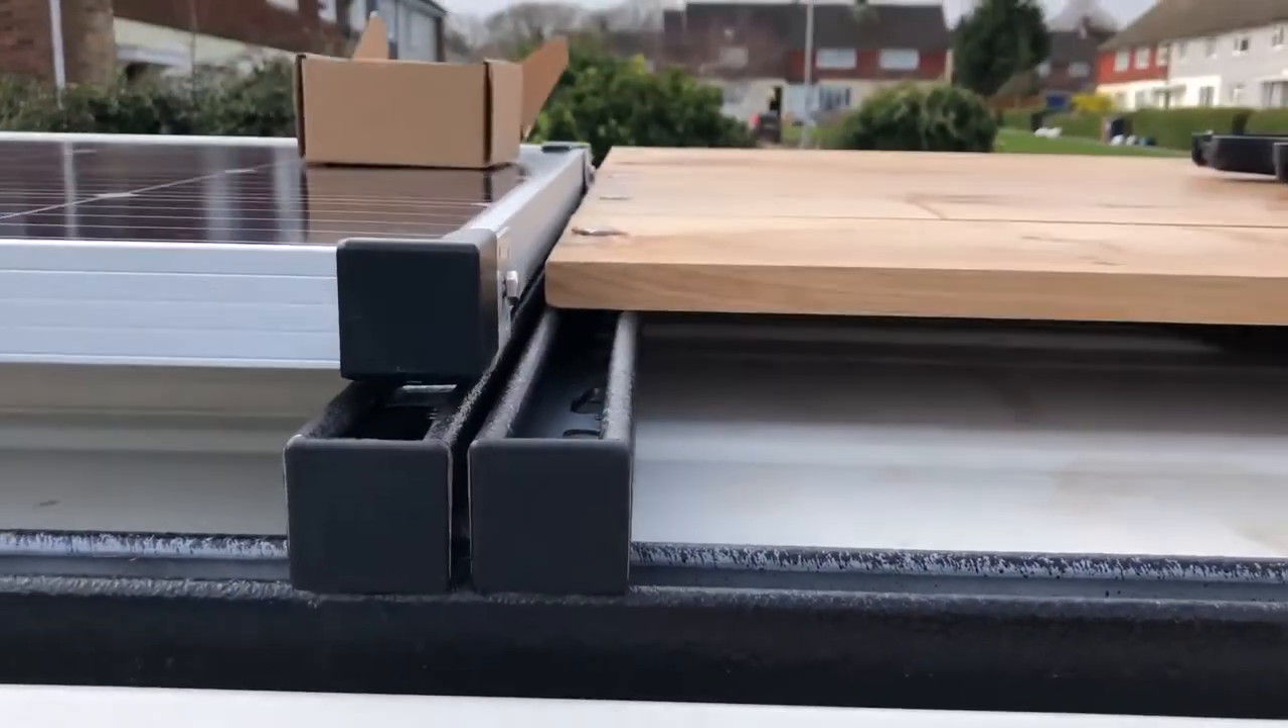The panel is up and on in the brackets and as you can see I've managed to get the bolts through there as well.